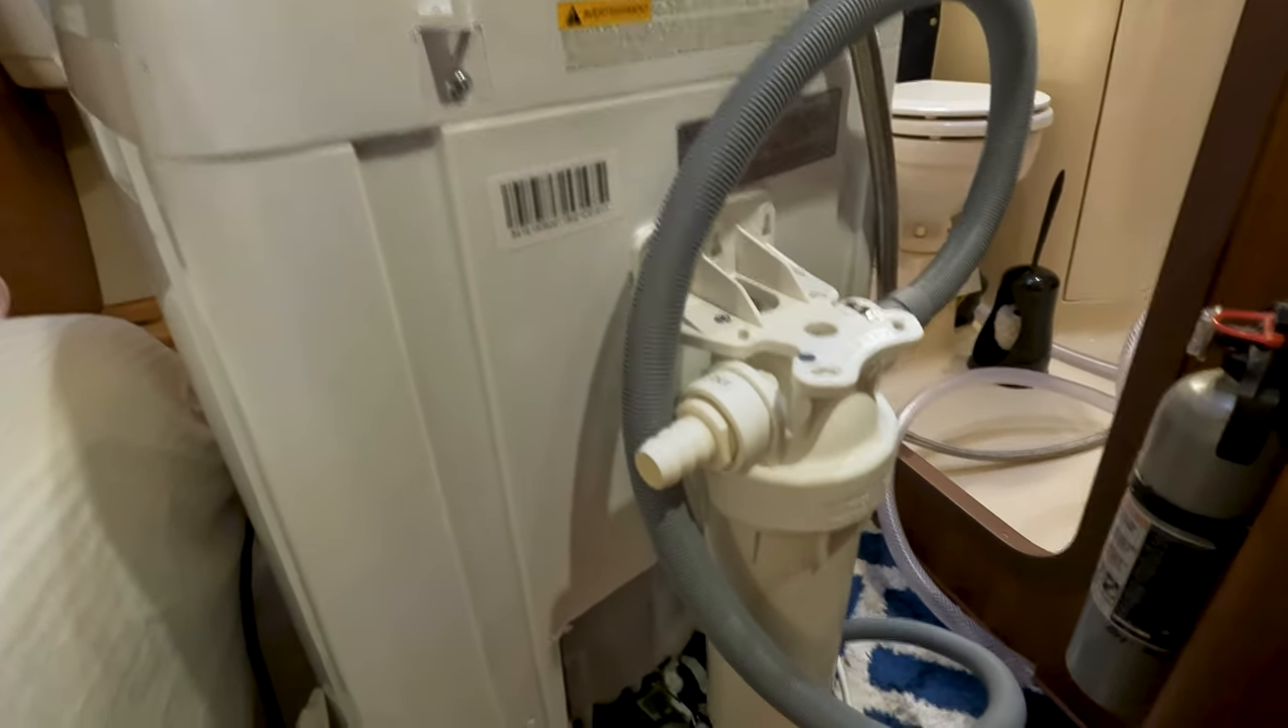We have the filter housing now mounted.